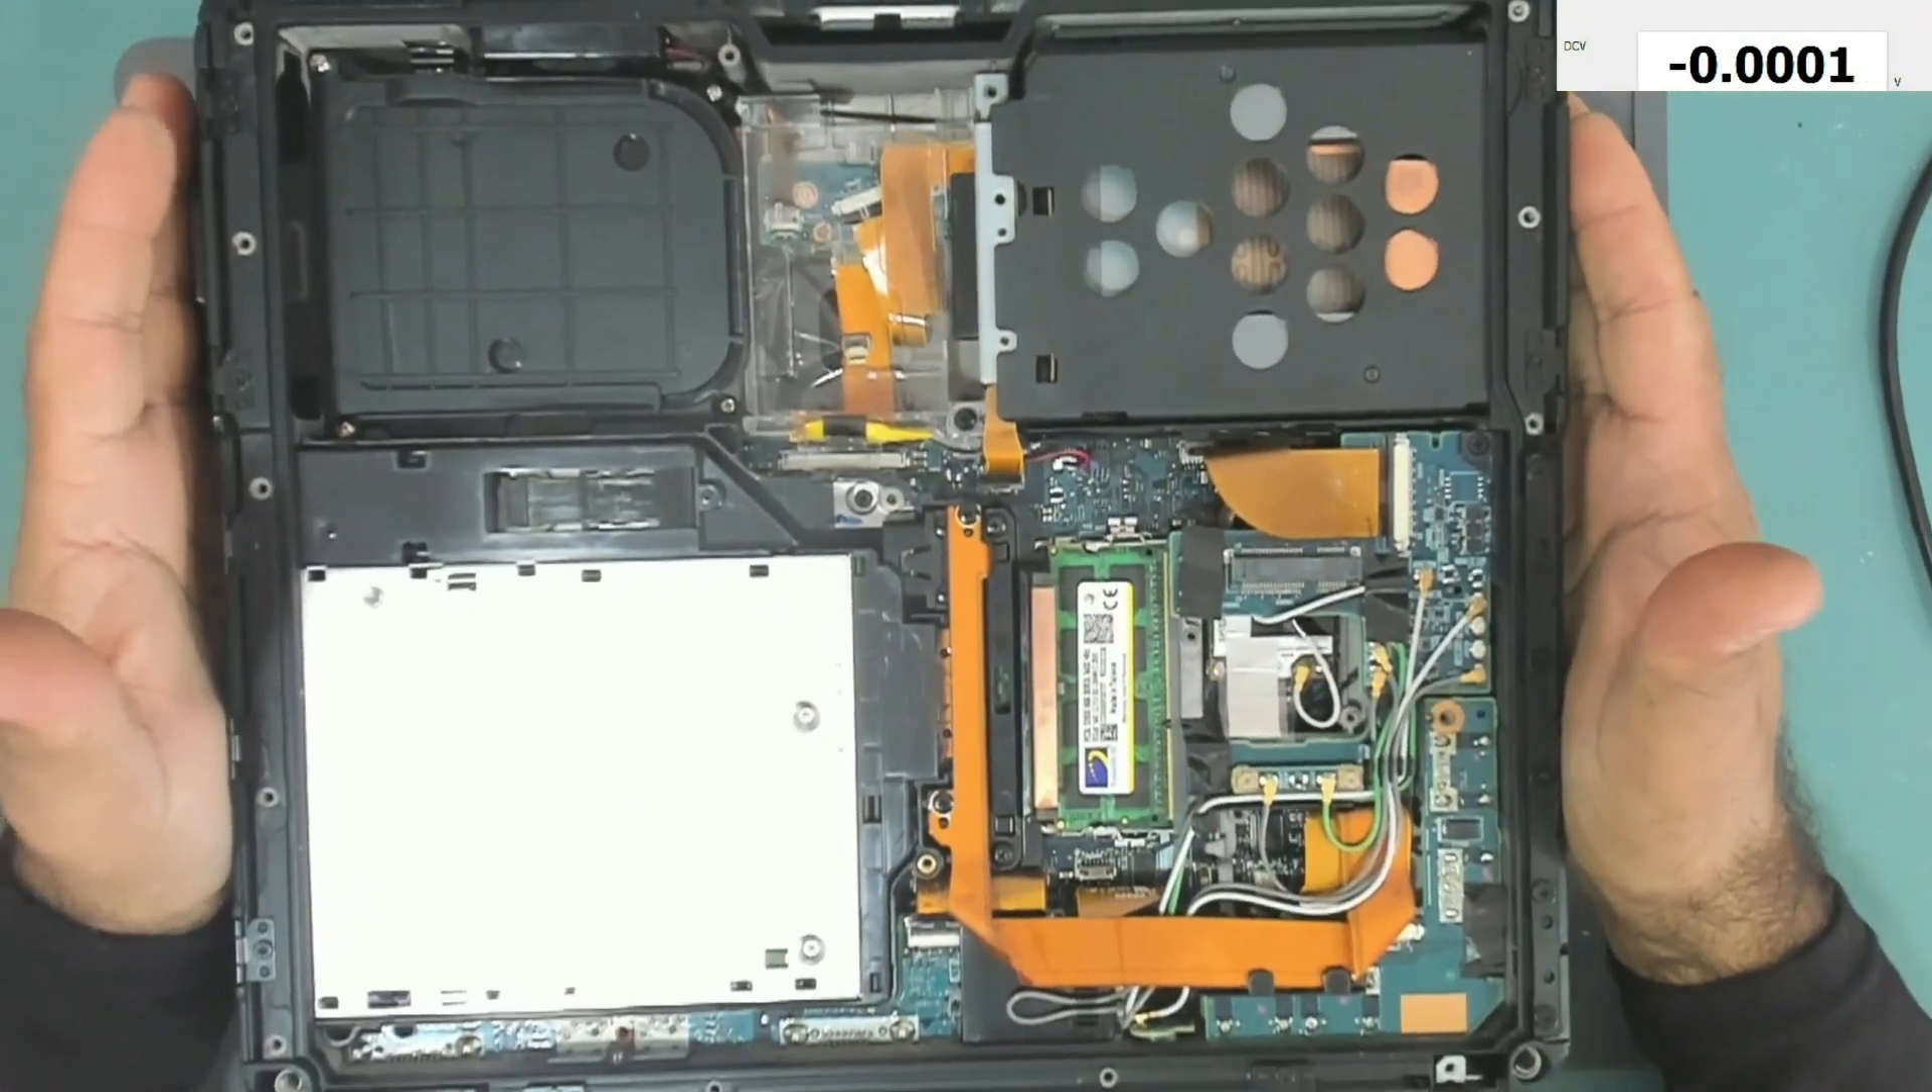Okay so the back cover is out and as you can see we are in.